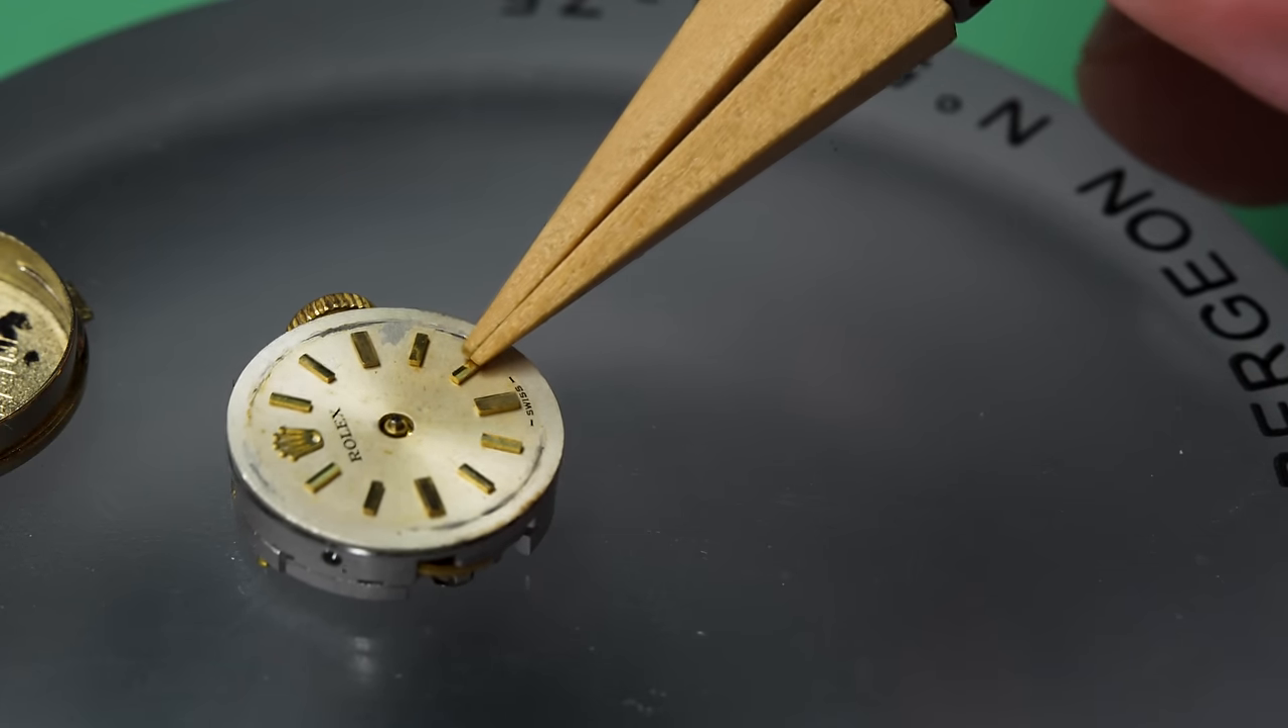You just need to put on the dial, the hands, get this thing cased up, and we will have a finished project.